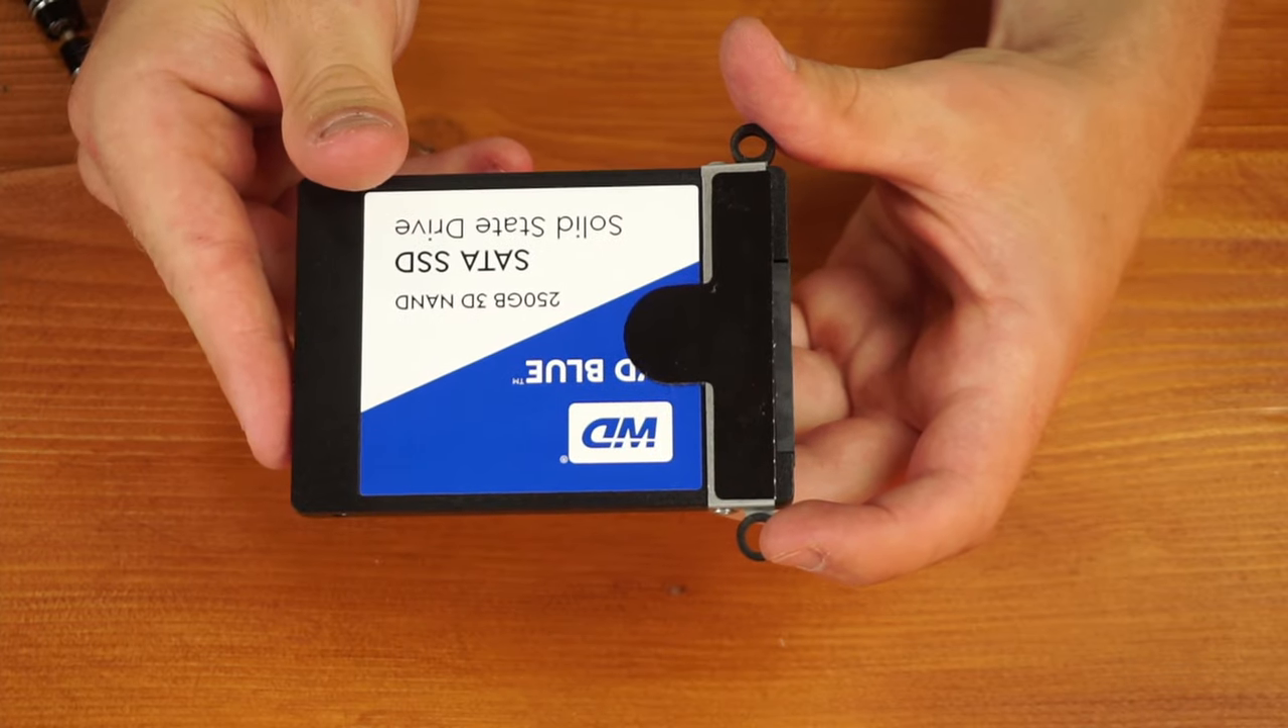We have the bracket back on the SATA SSD now, and we'll just slot that back in where the mechanical hard drive was.